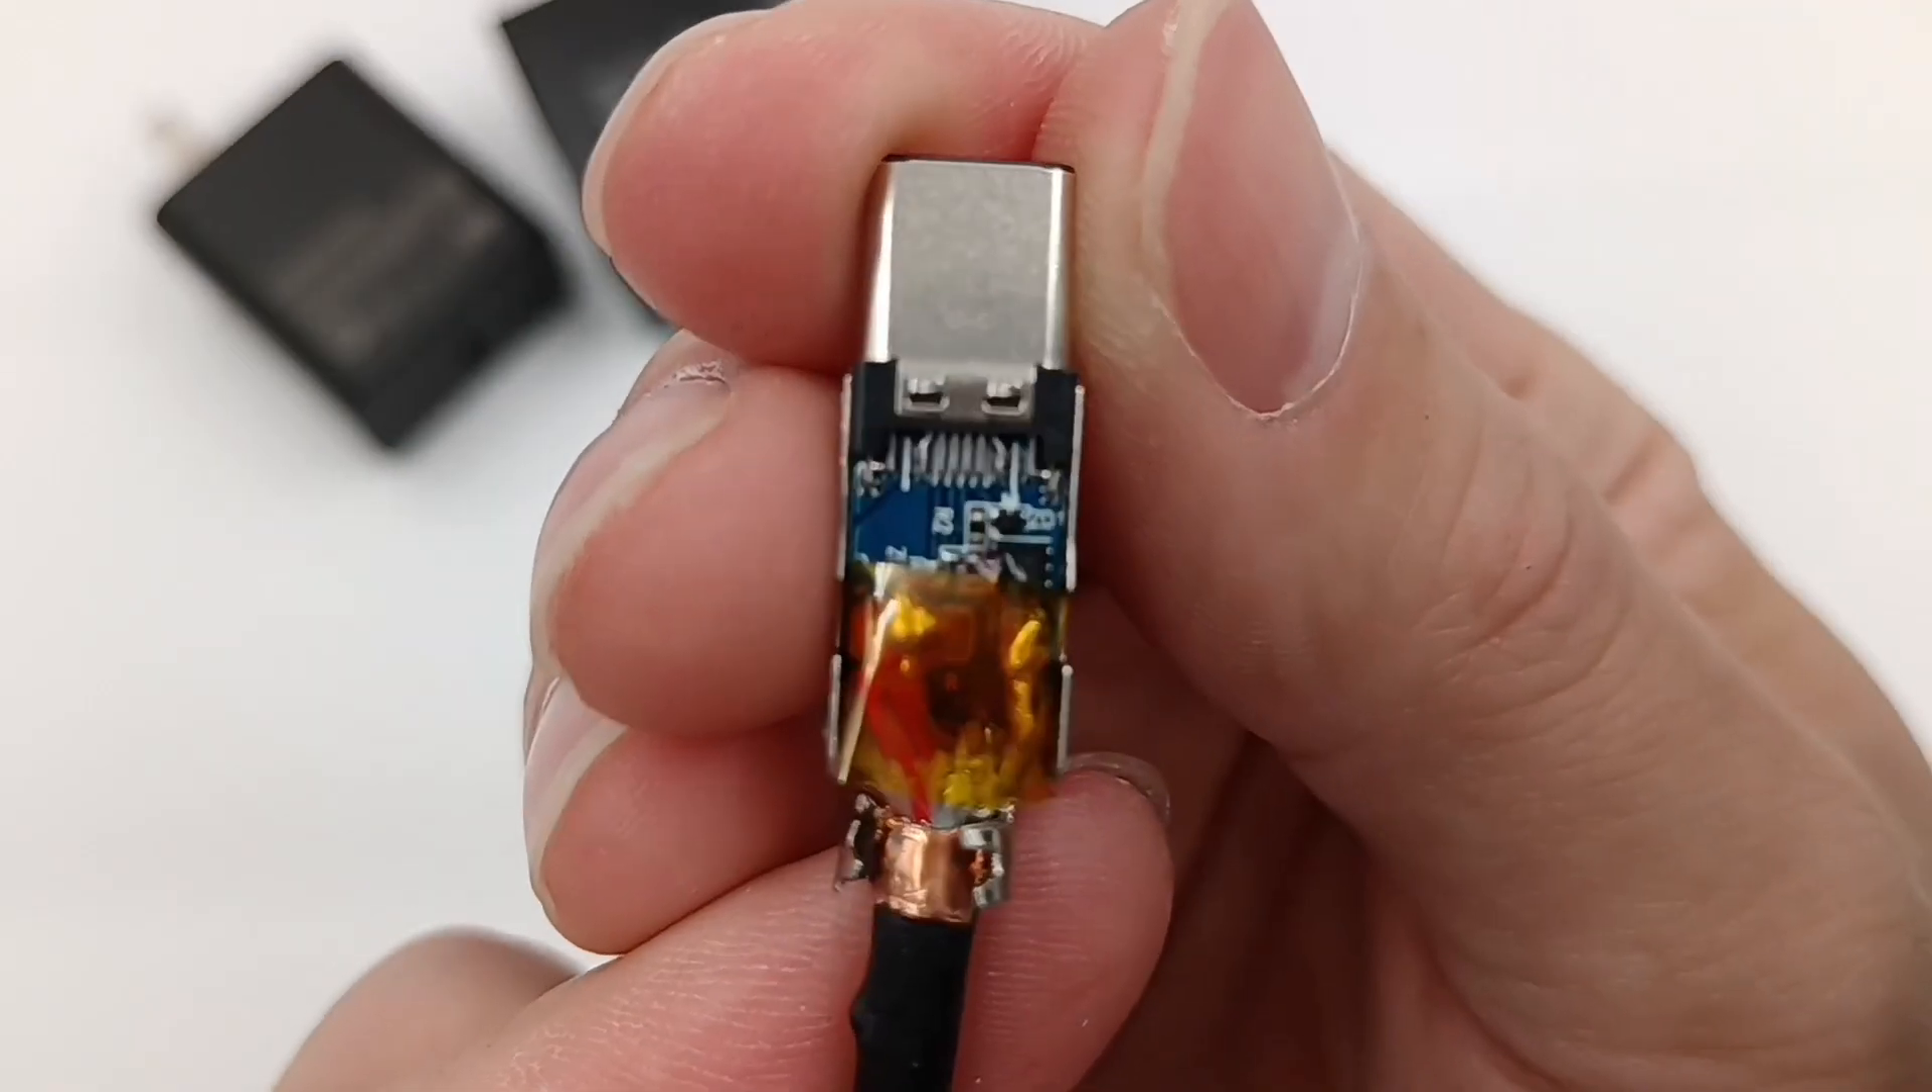And the junction is wrapped with heat-resistant tape for insulation.